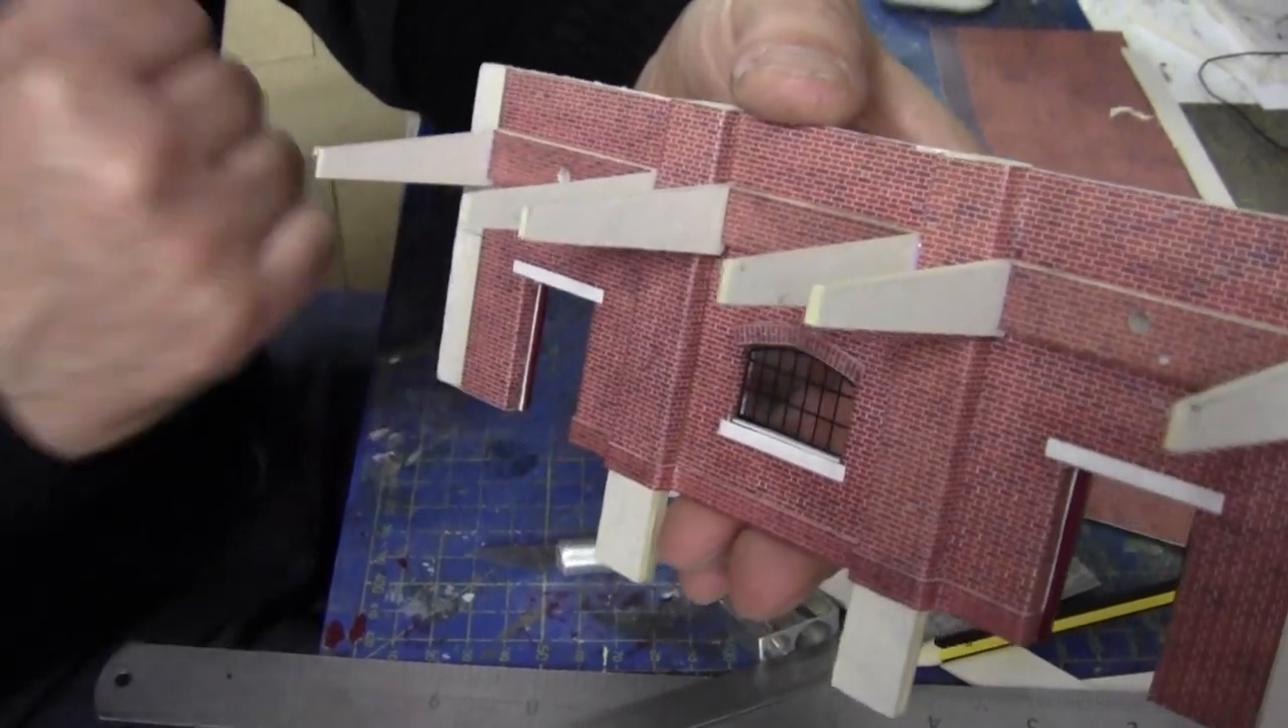So i've now glued the roof supports on.